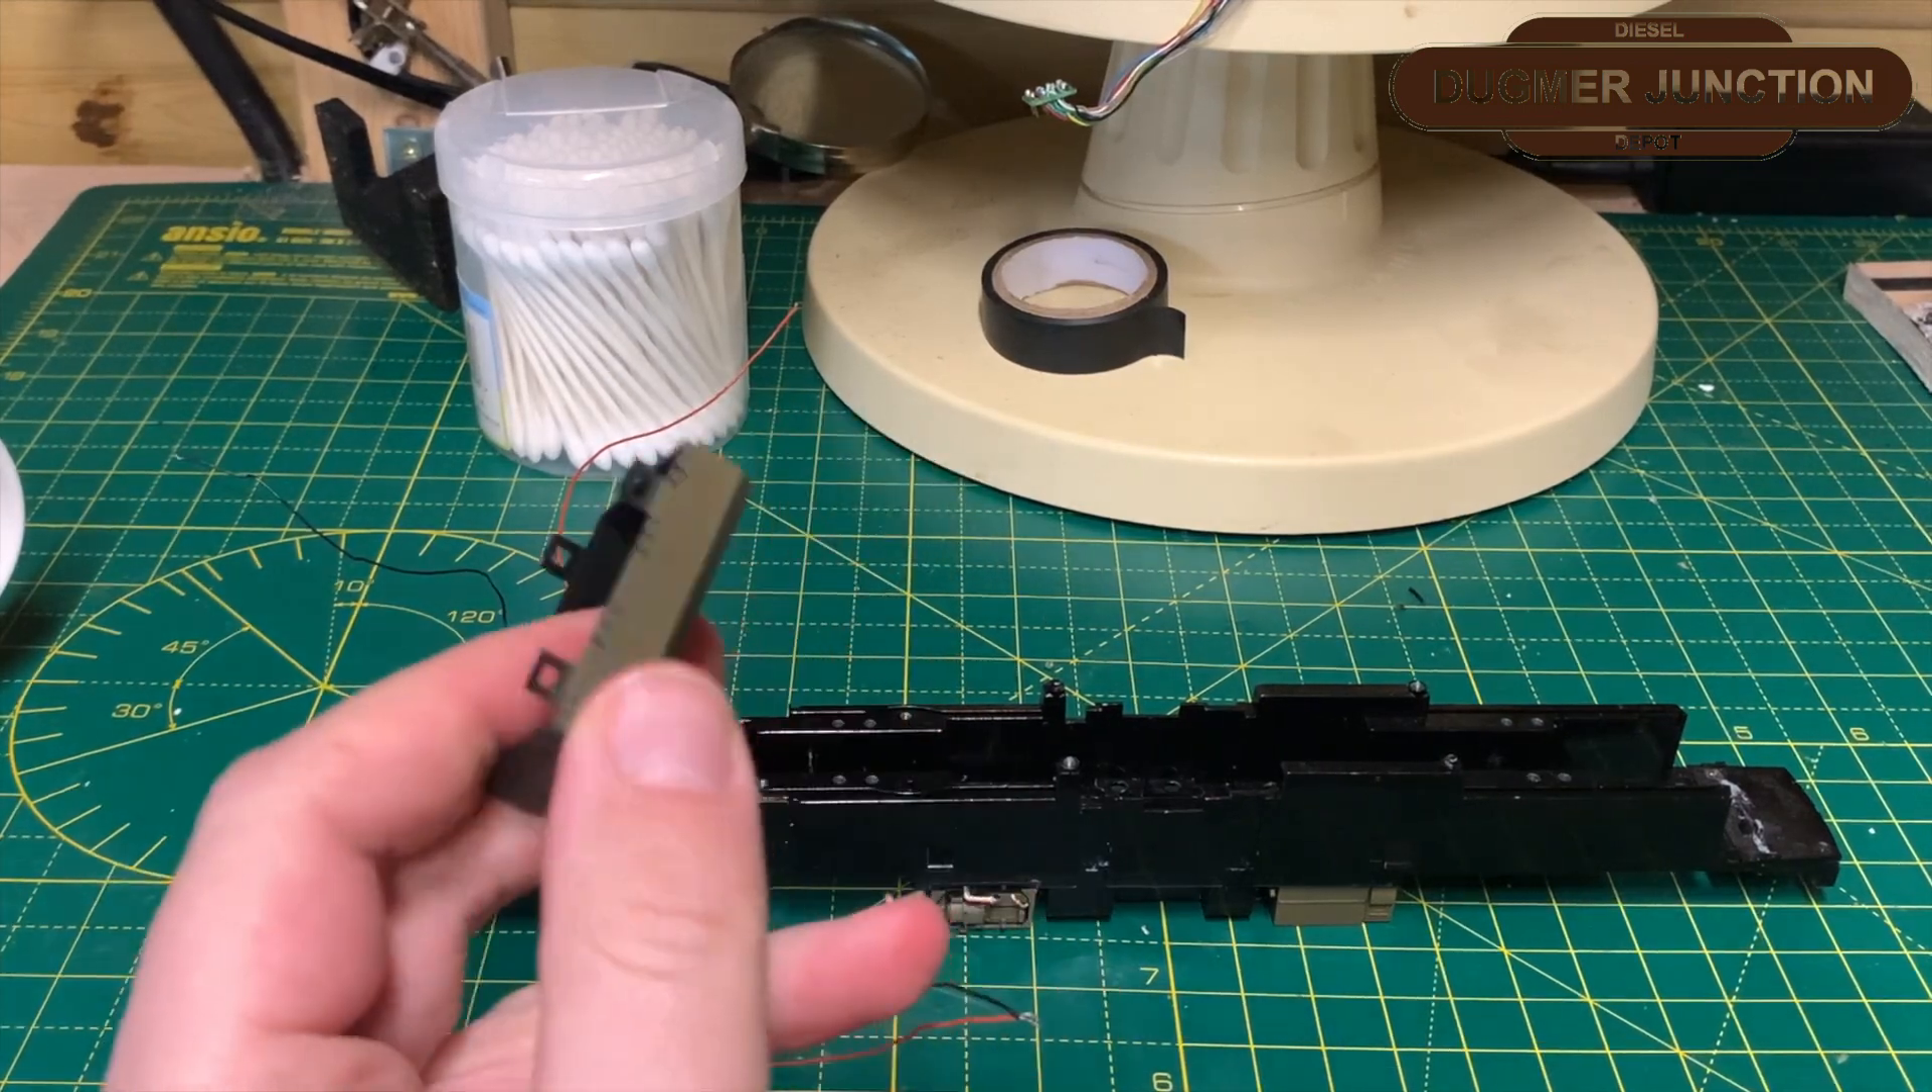So that's the fuel tank taken away from the bottom.